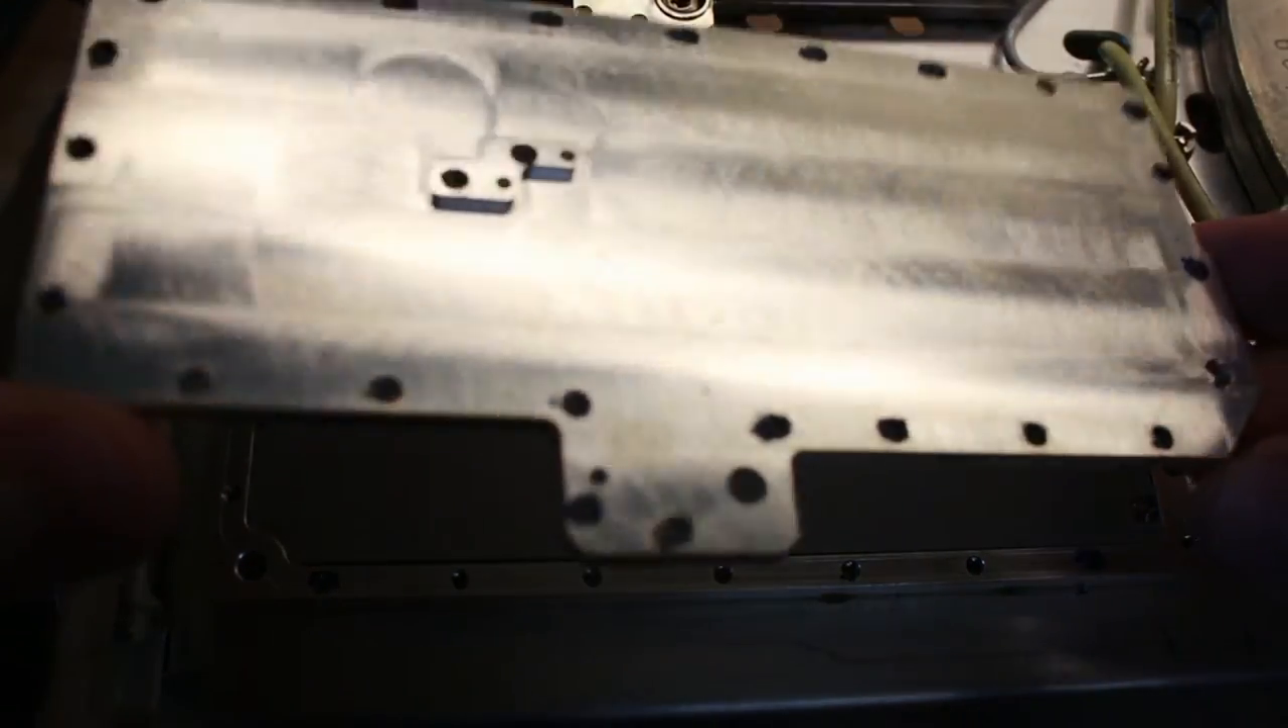I very gently removed the whole set of screws, holding down this actually very heavy piece of metal.